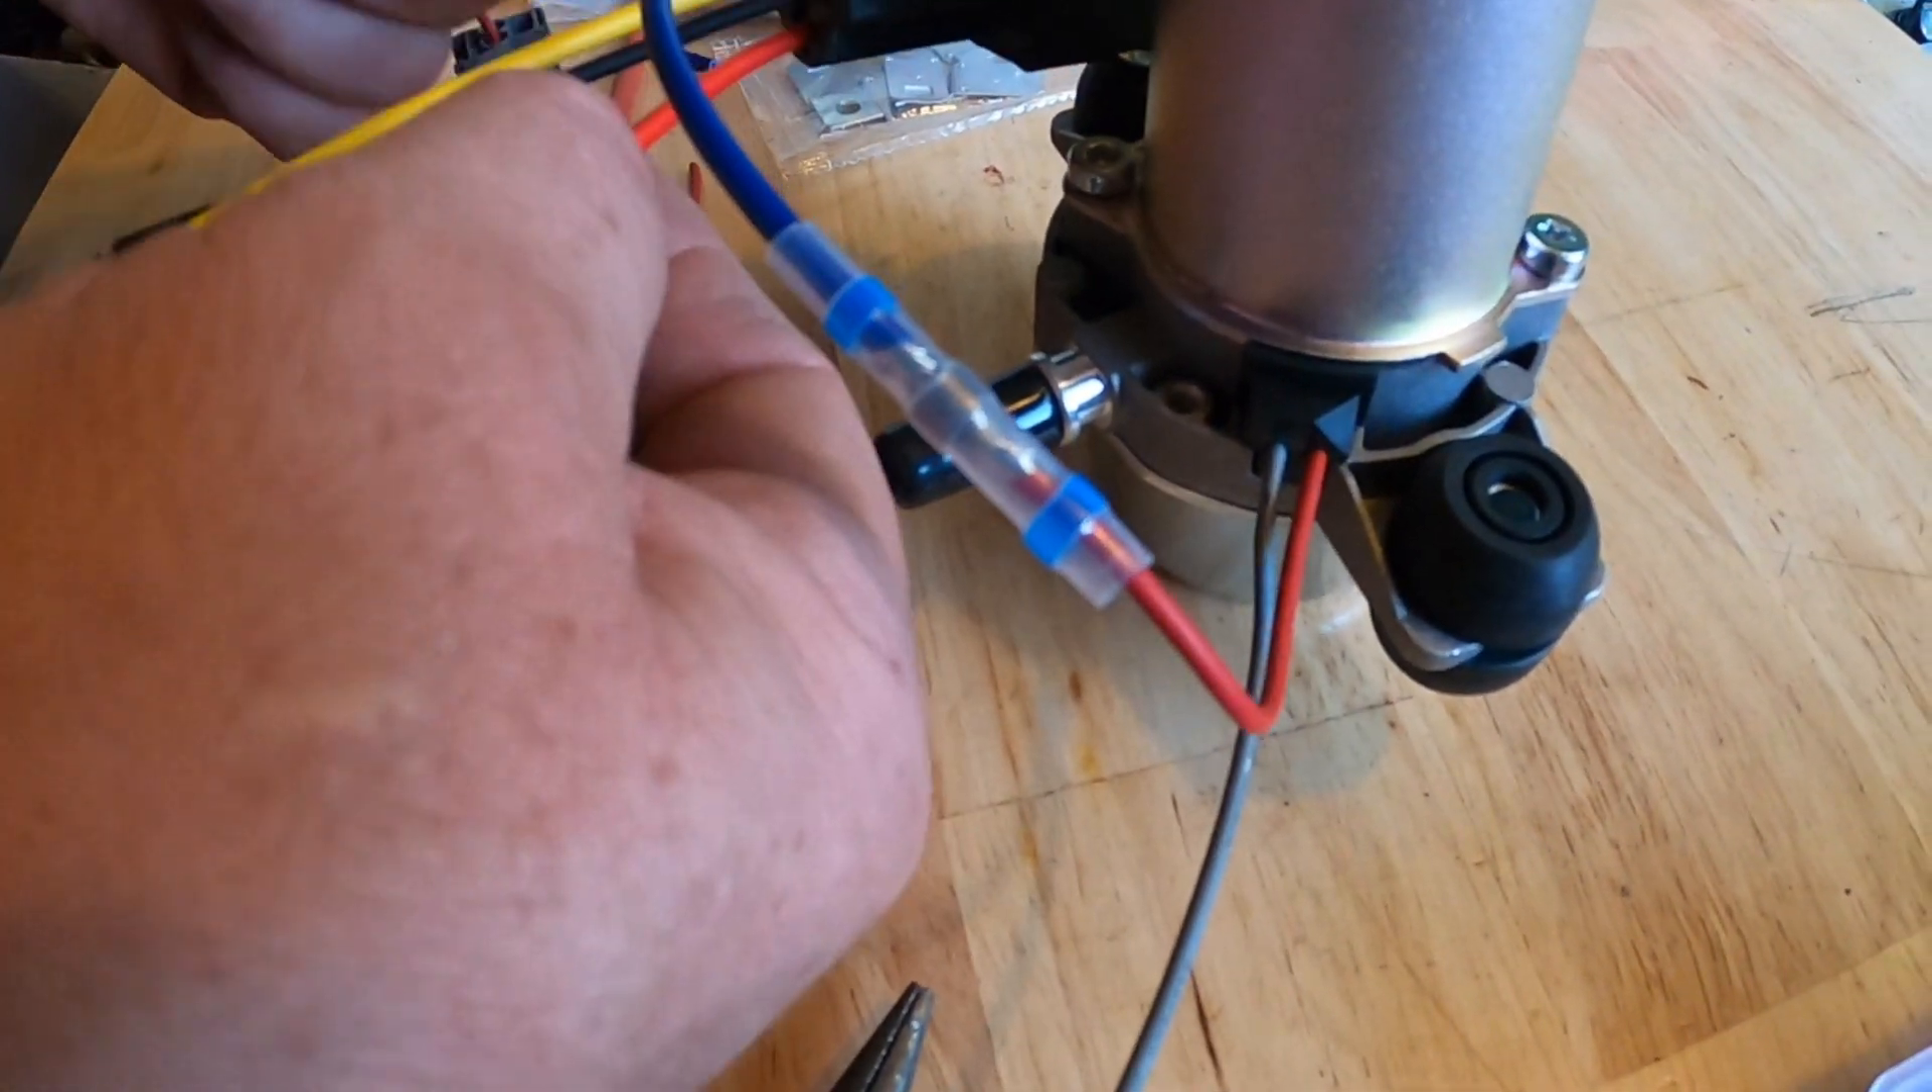So, actually, there's the first wire that's connected.